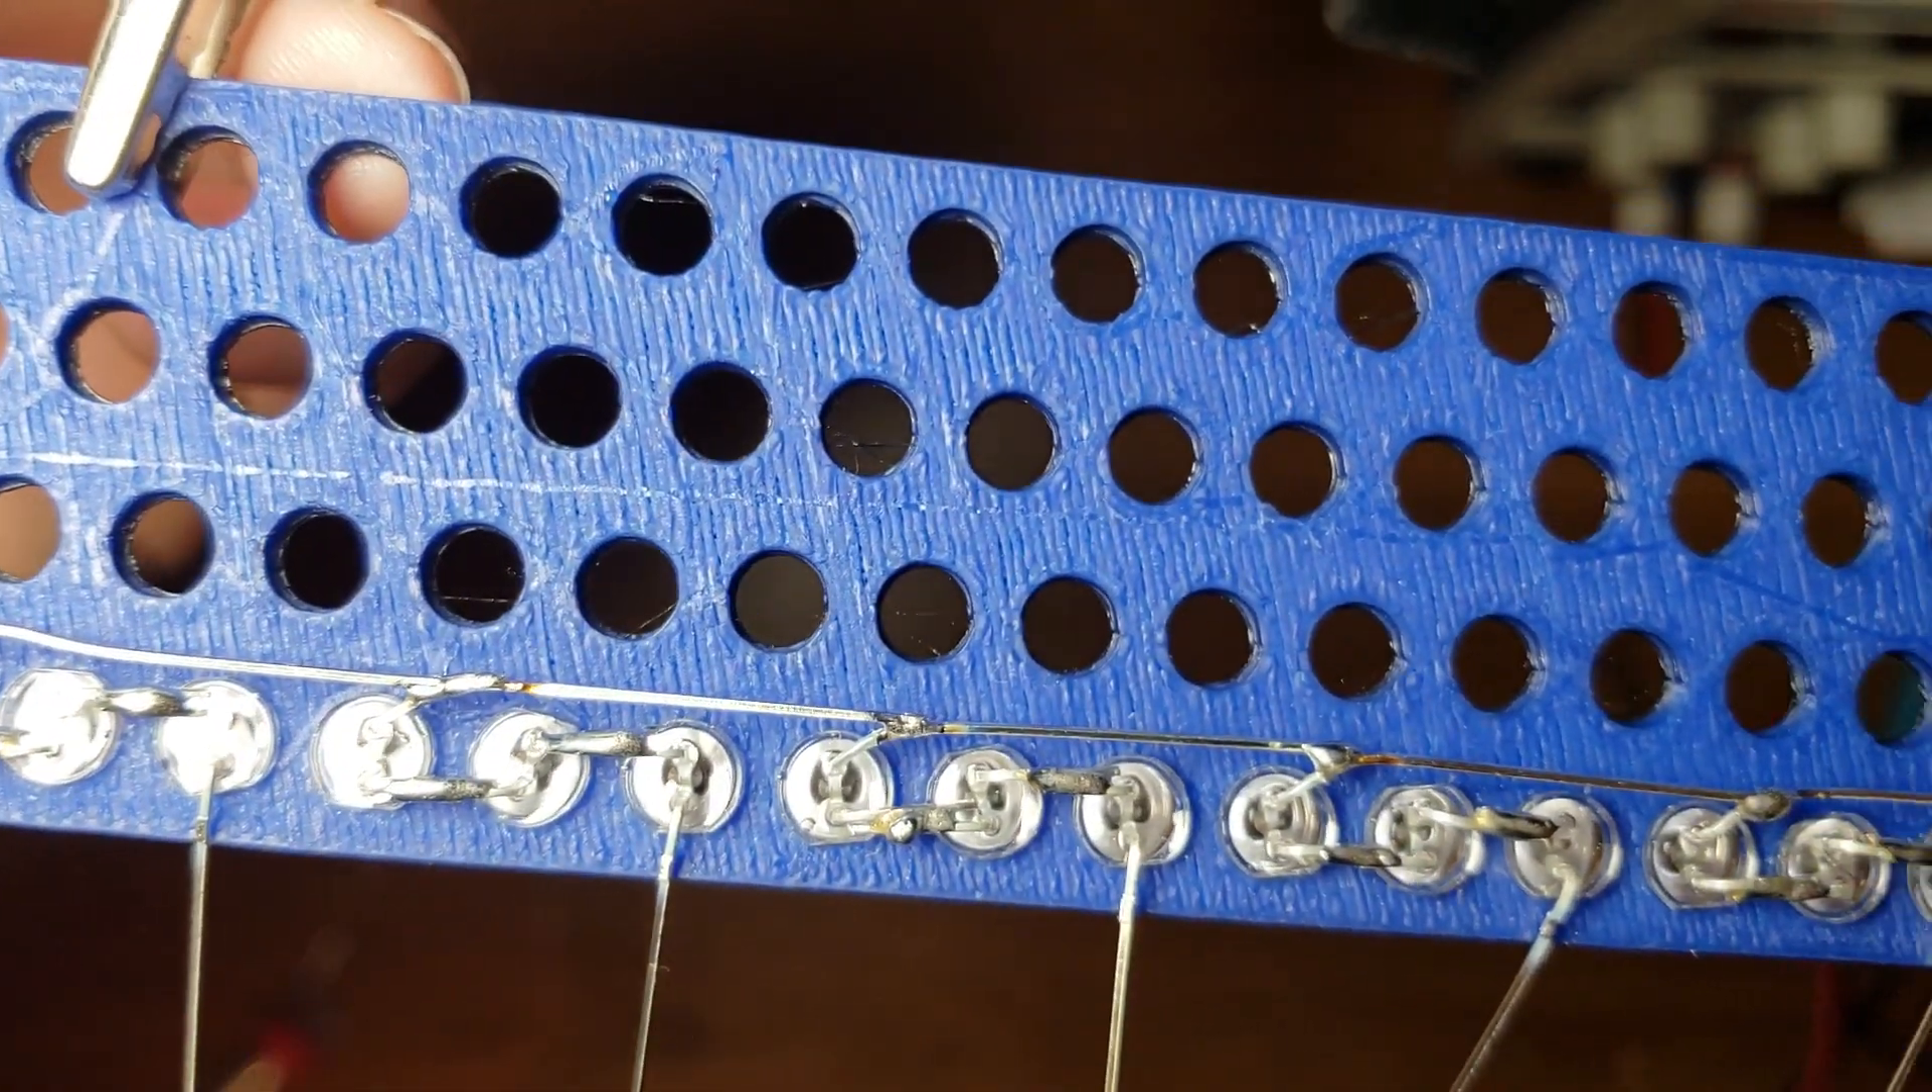Alright, I got all of the leads in between for the series circuits. I got all of those folded over, clipped off and then soldered in place.